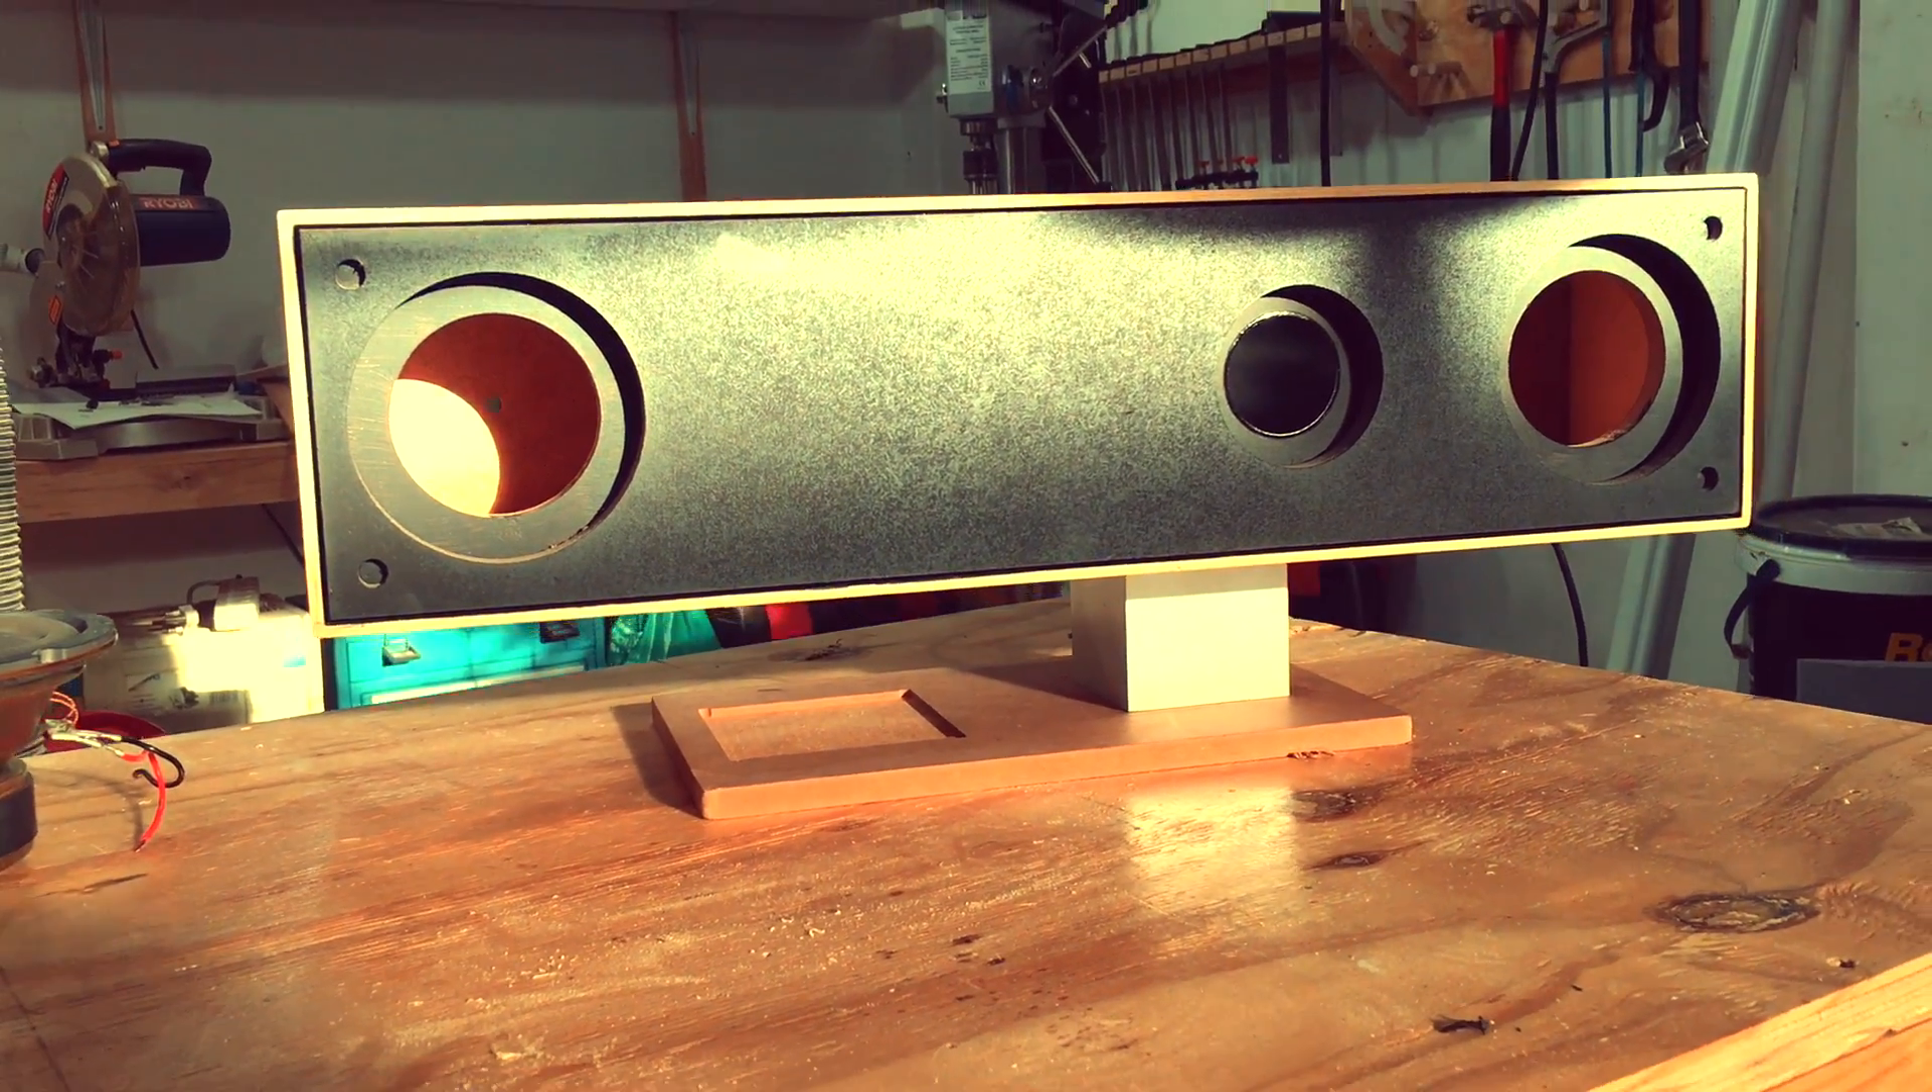Here's a result after finishing the bamboo cladding and attaching the aluminum and MDF stand.